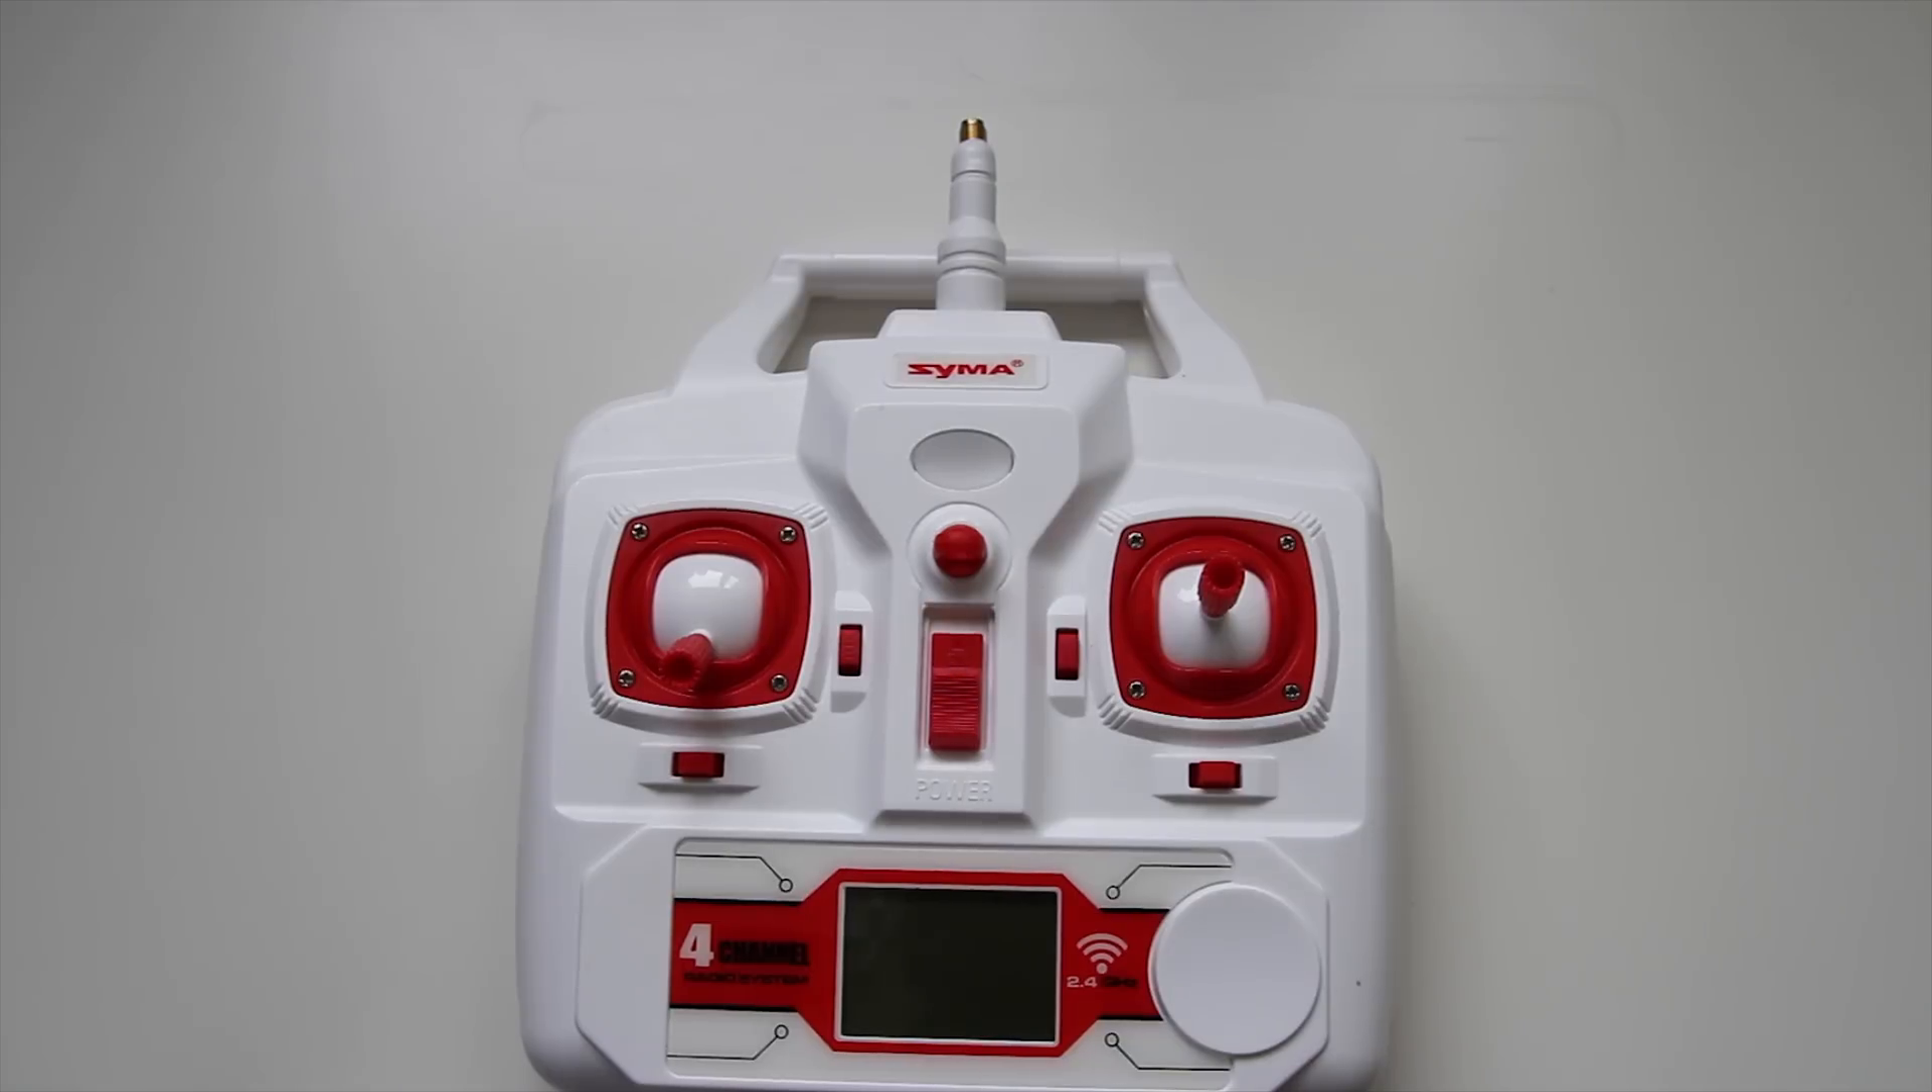Pozostało nam jeszcze tylko przykręcić antenę.